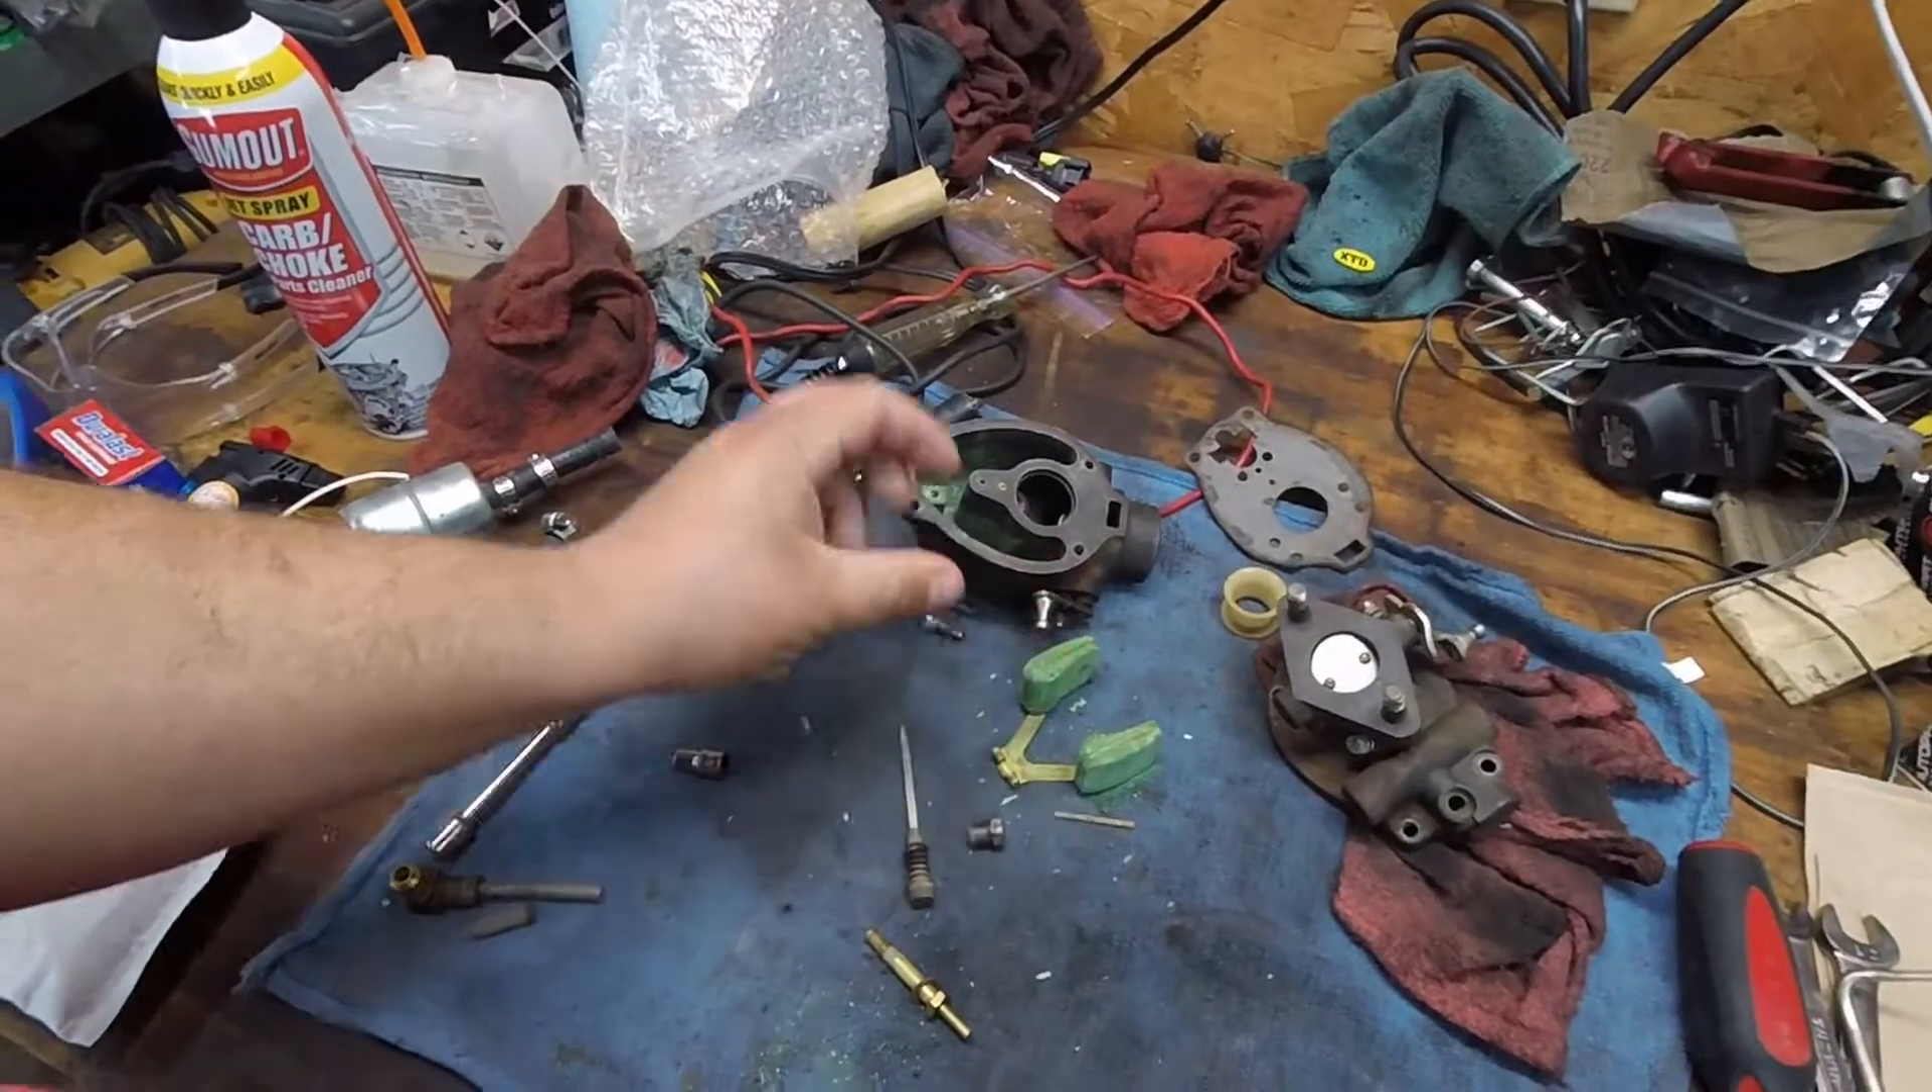So here's the carburetor all tore apart.